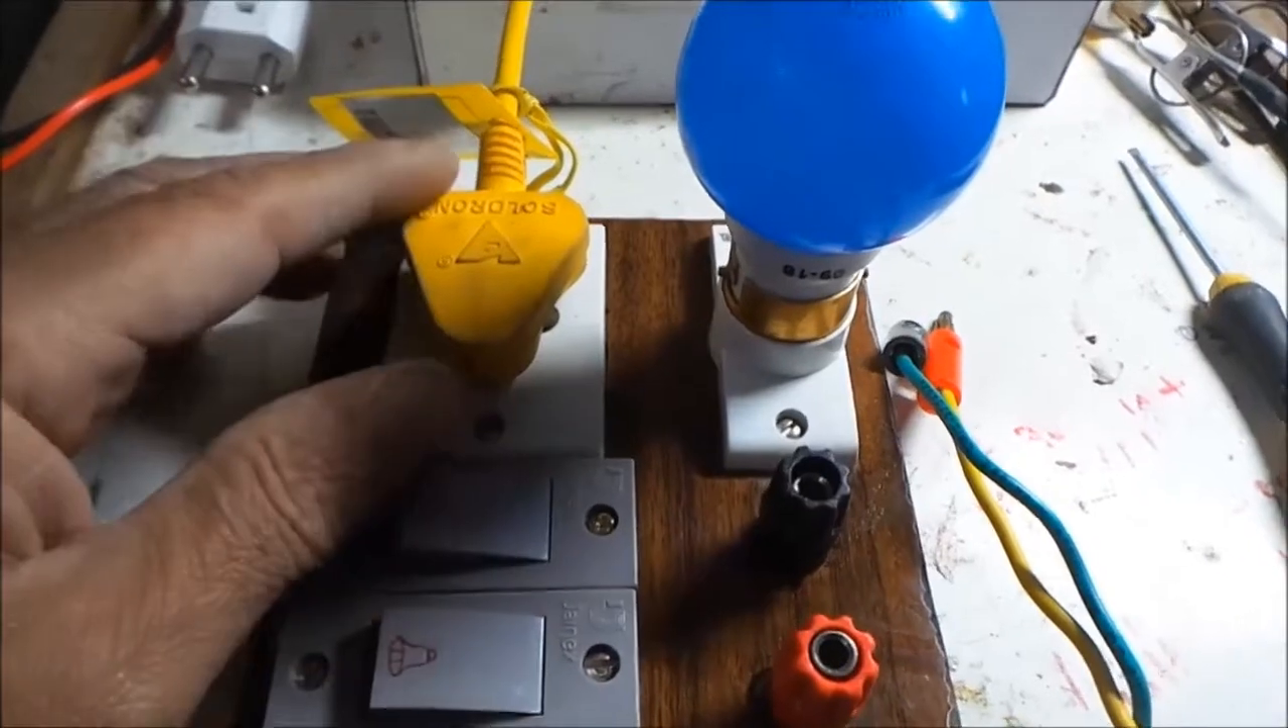ये सॉल्डरिंग प्लग है यहां लगा दिया मैंने।